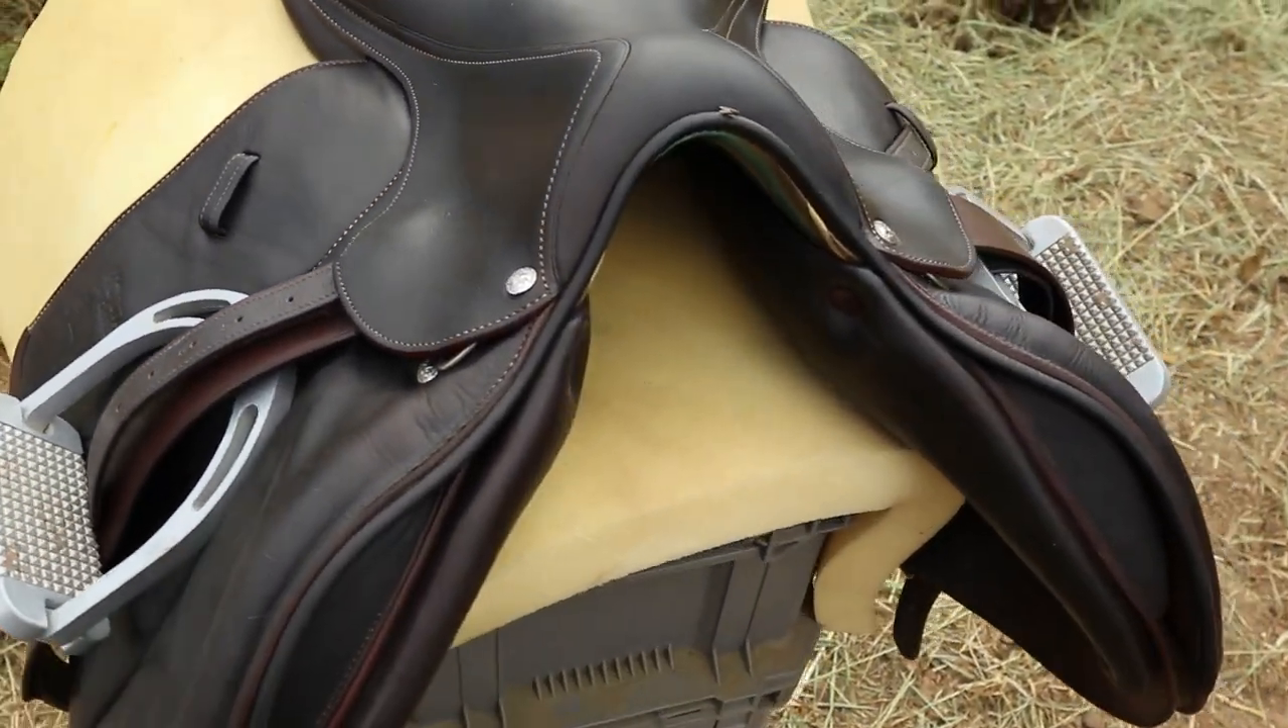I have my stirrups on and I am all ready to go.